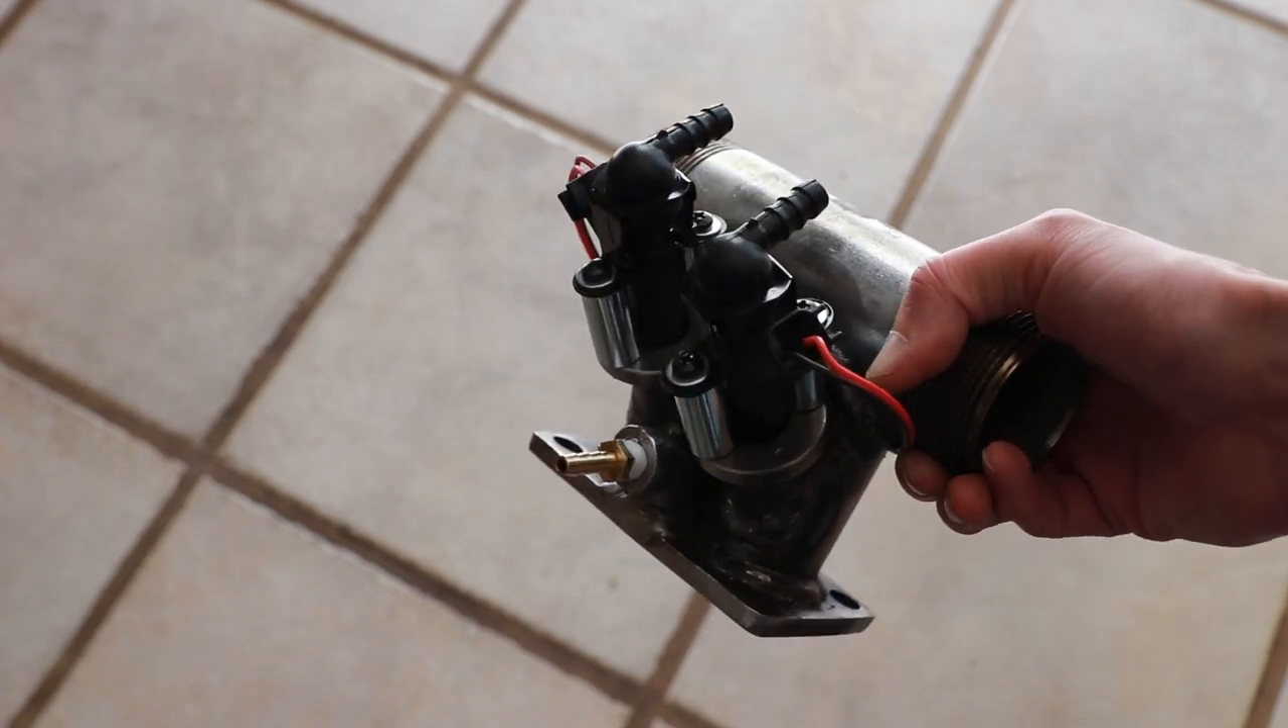All right I have the injectors installed as you can see this unit is pretty much complete.